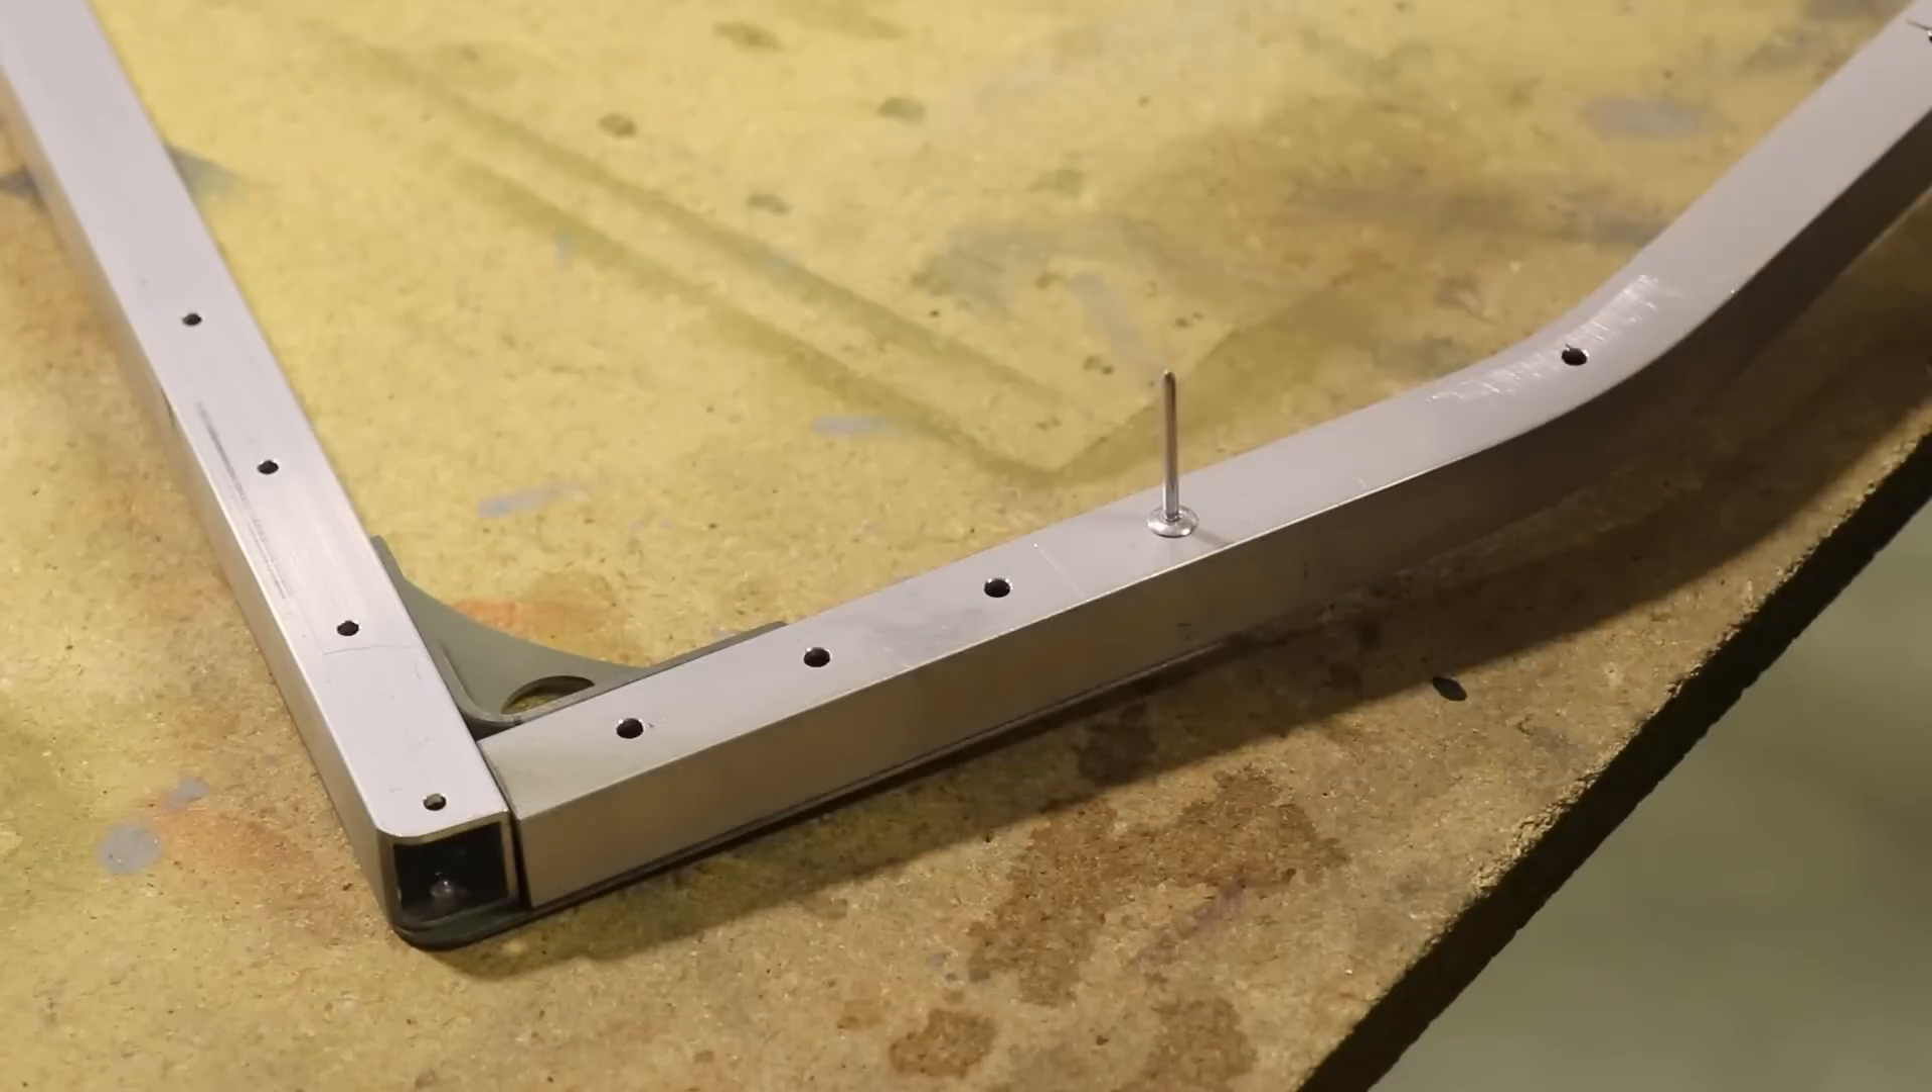Here you can just see the soft aluminum 5 32nds rivet fits nicely in the holes.